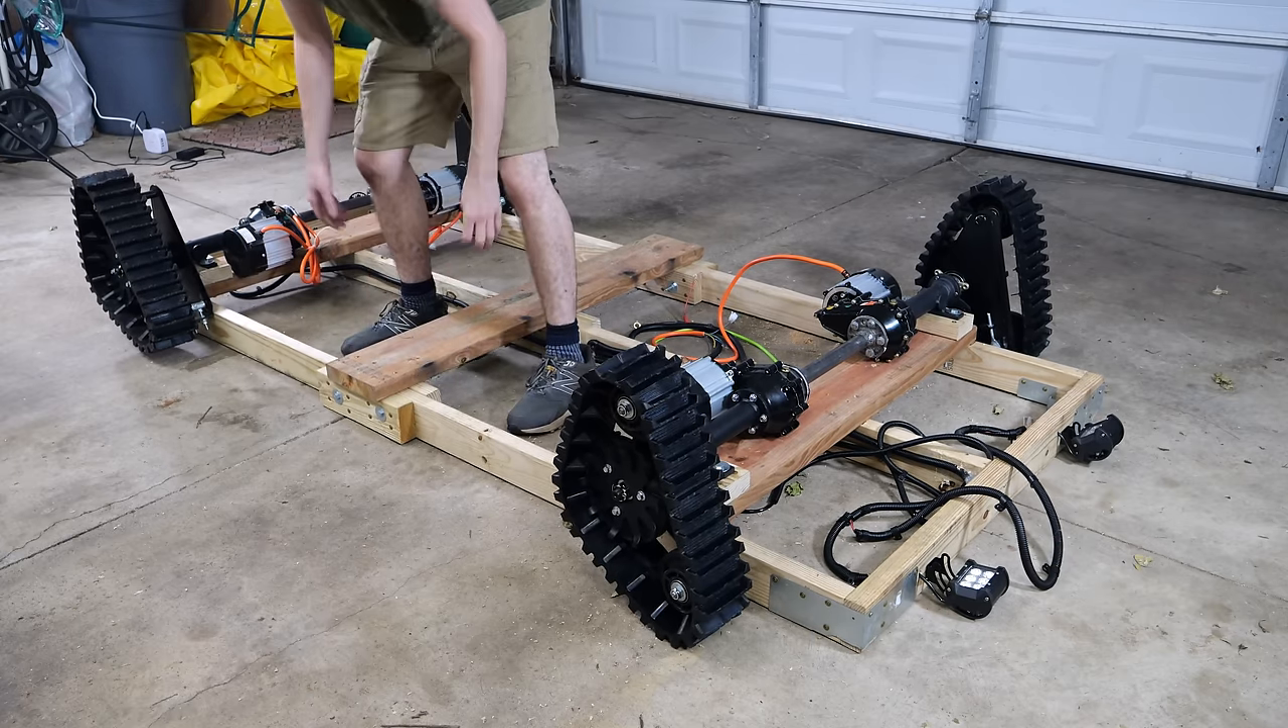With the treads now attached to the axles, it's time to flip this thing over.